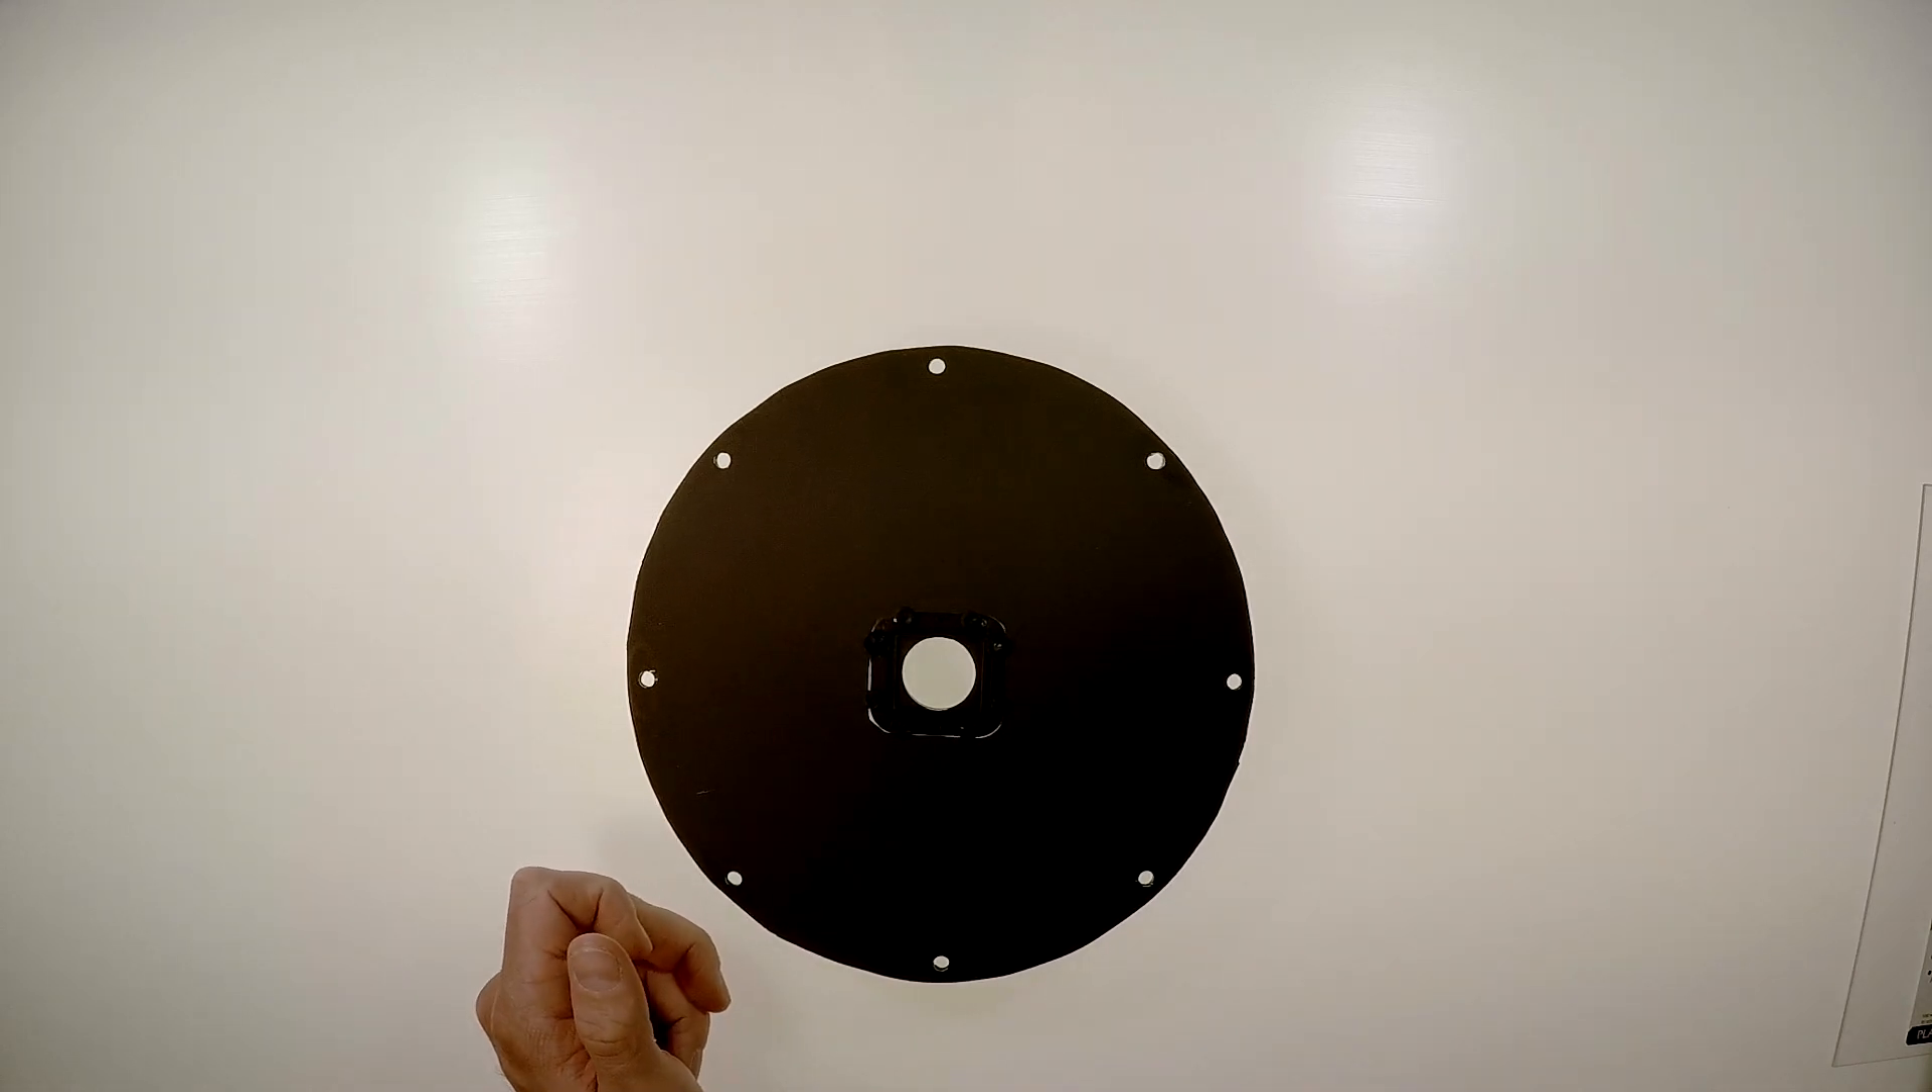At this point you've got your backing plate and you have all eight screws drilled.